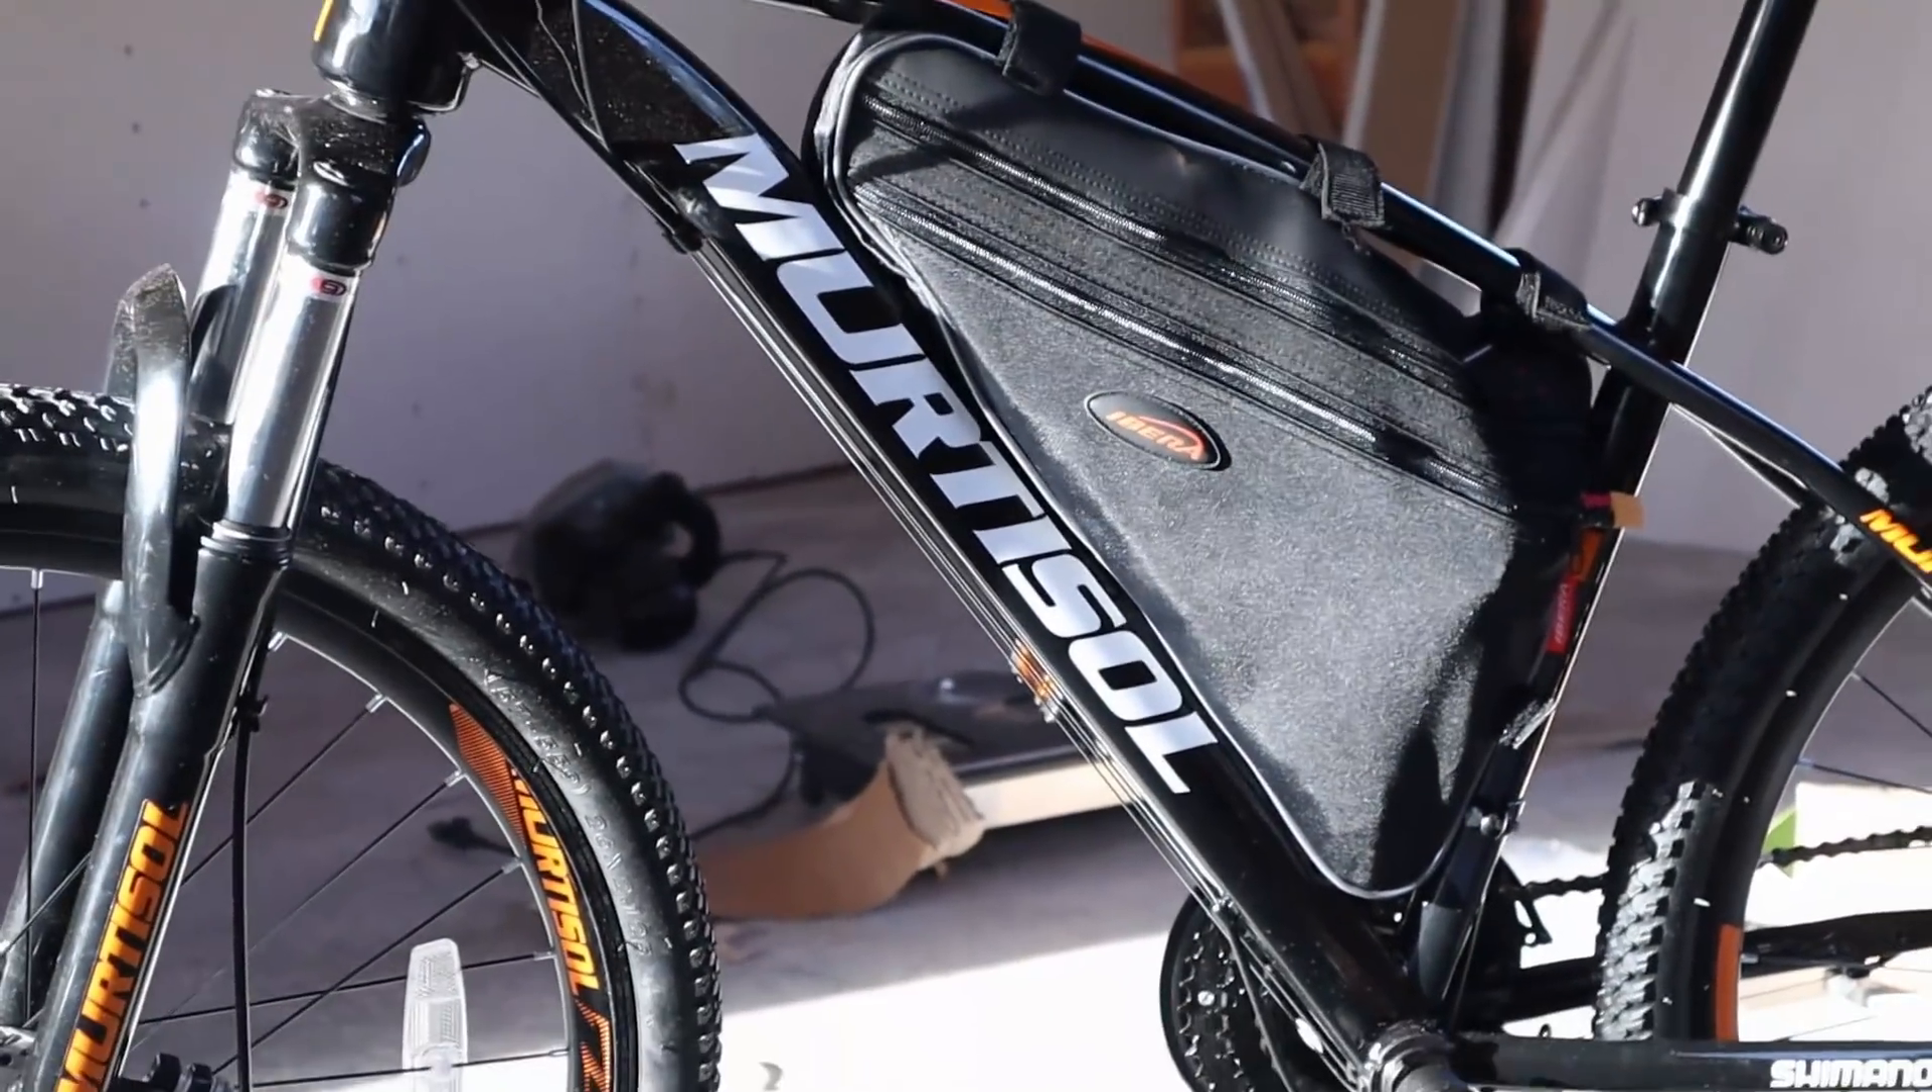I was a little worried because the frame looked a little small and the bag is pretty small too, but it ended up just fitting in there perfectly.